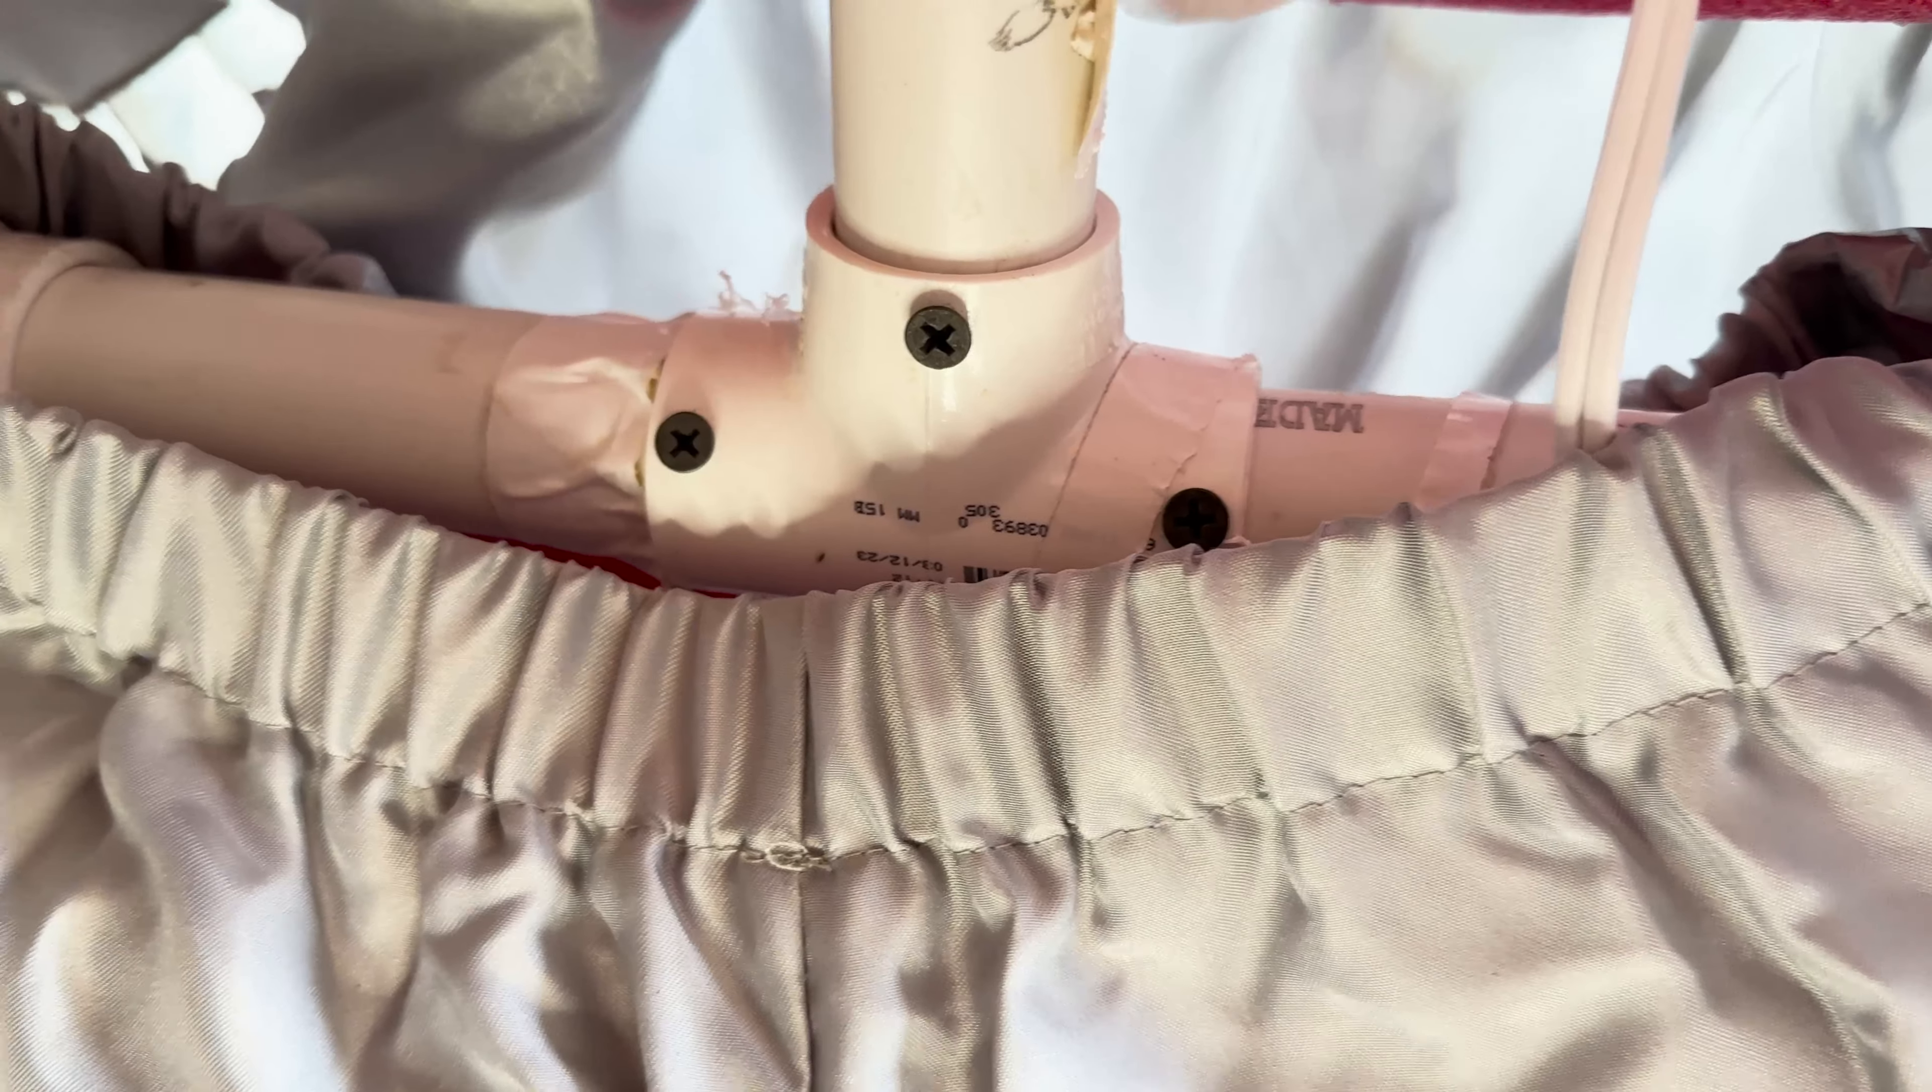I added a screw into each joint like this.